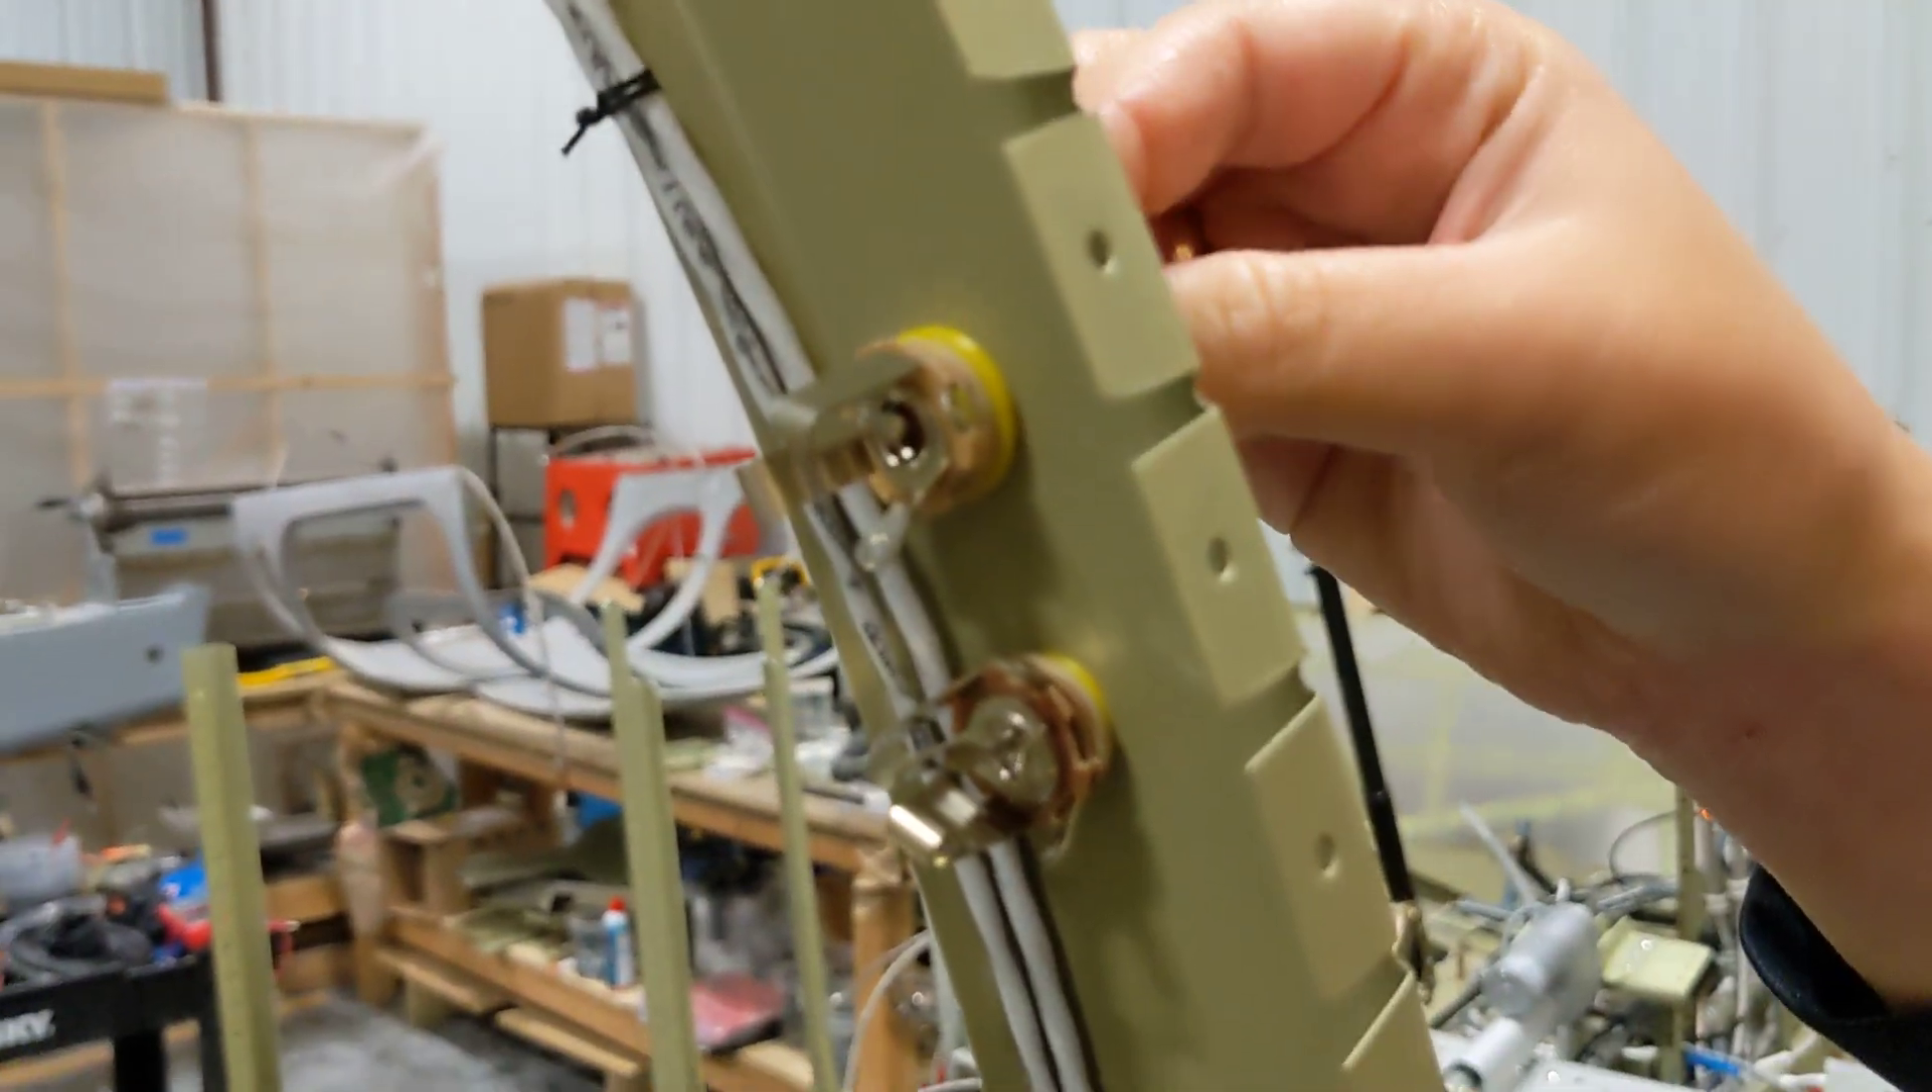We've added 3D printed insulation grommets between this rib and the headphone jack so that we minimize noise.